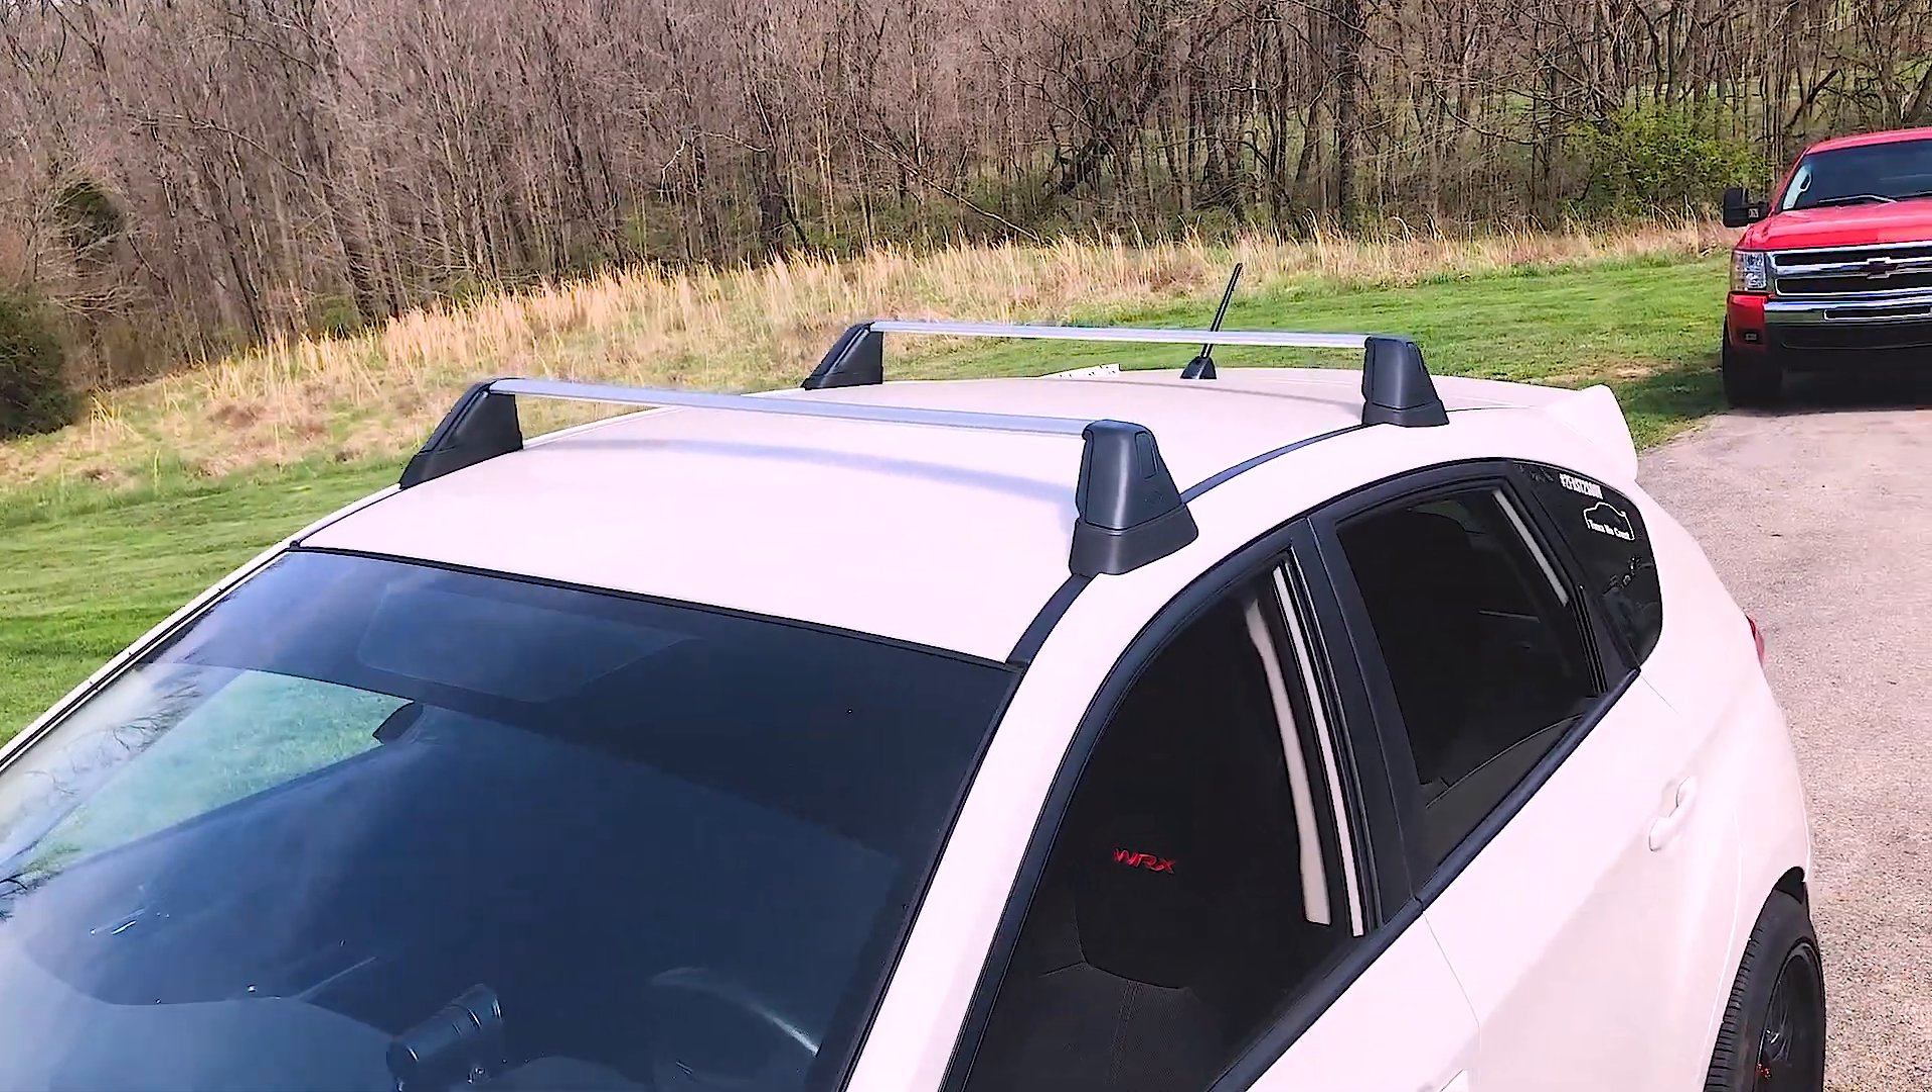And just like that the rack is installed.